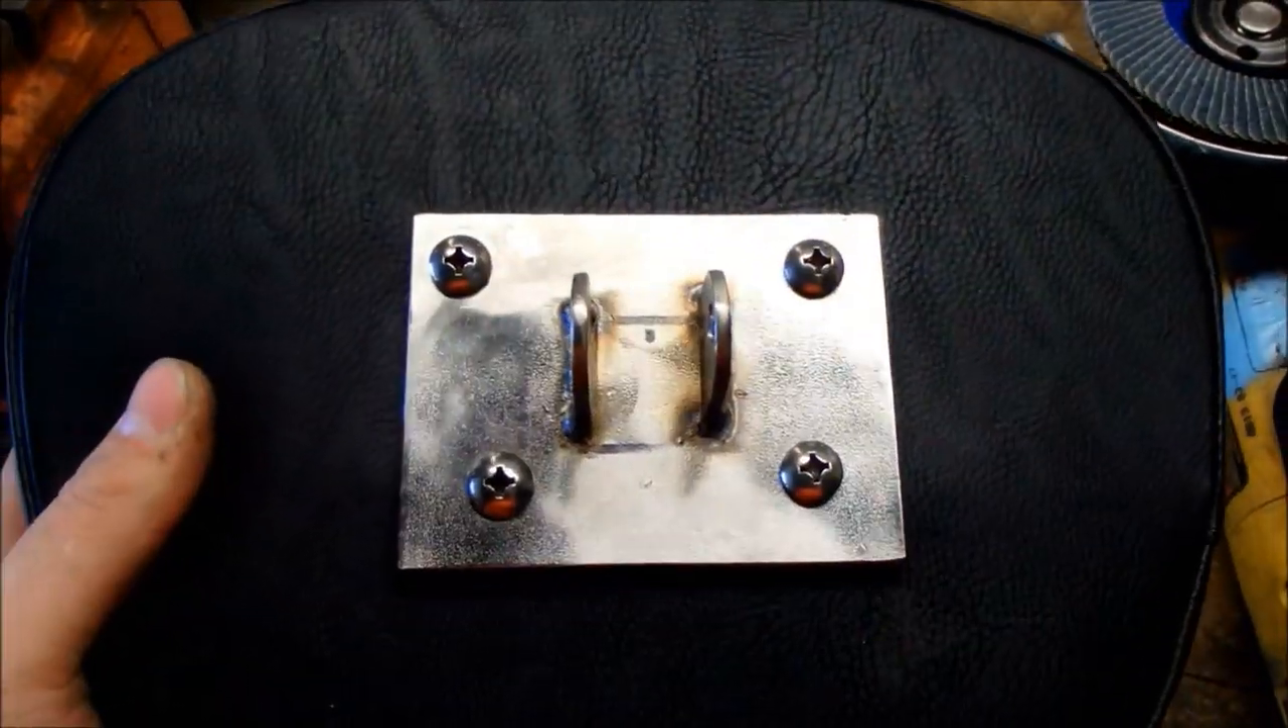And there's the backing plate attached to the pad.